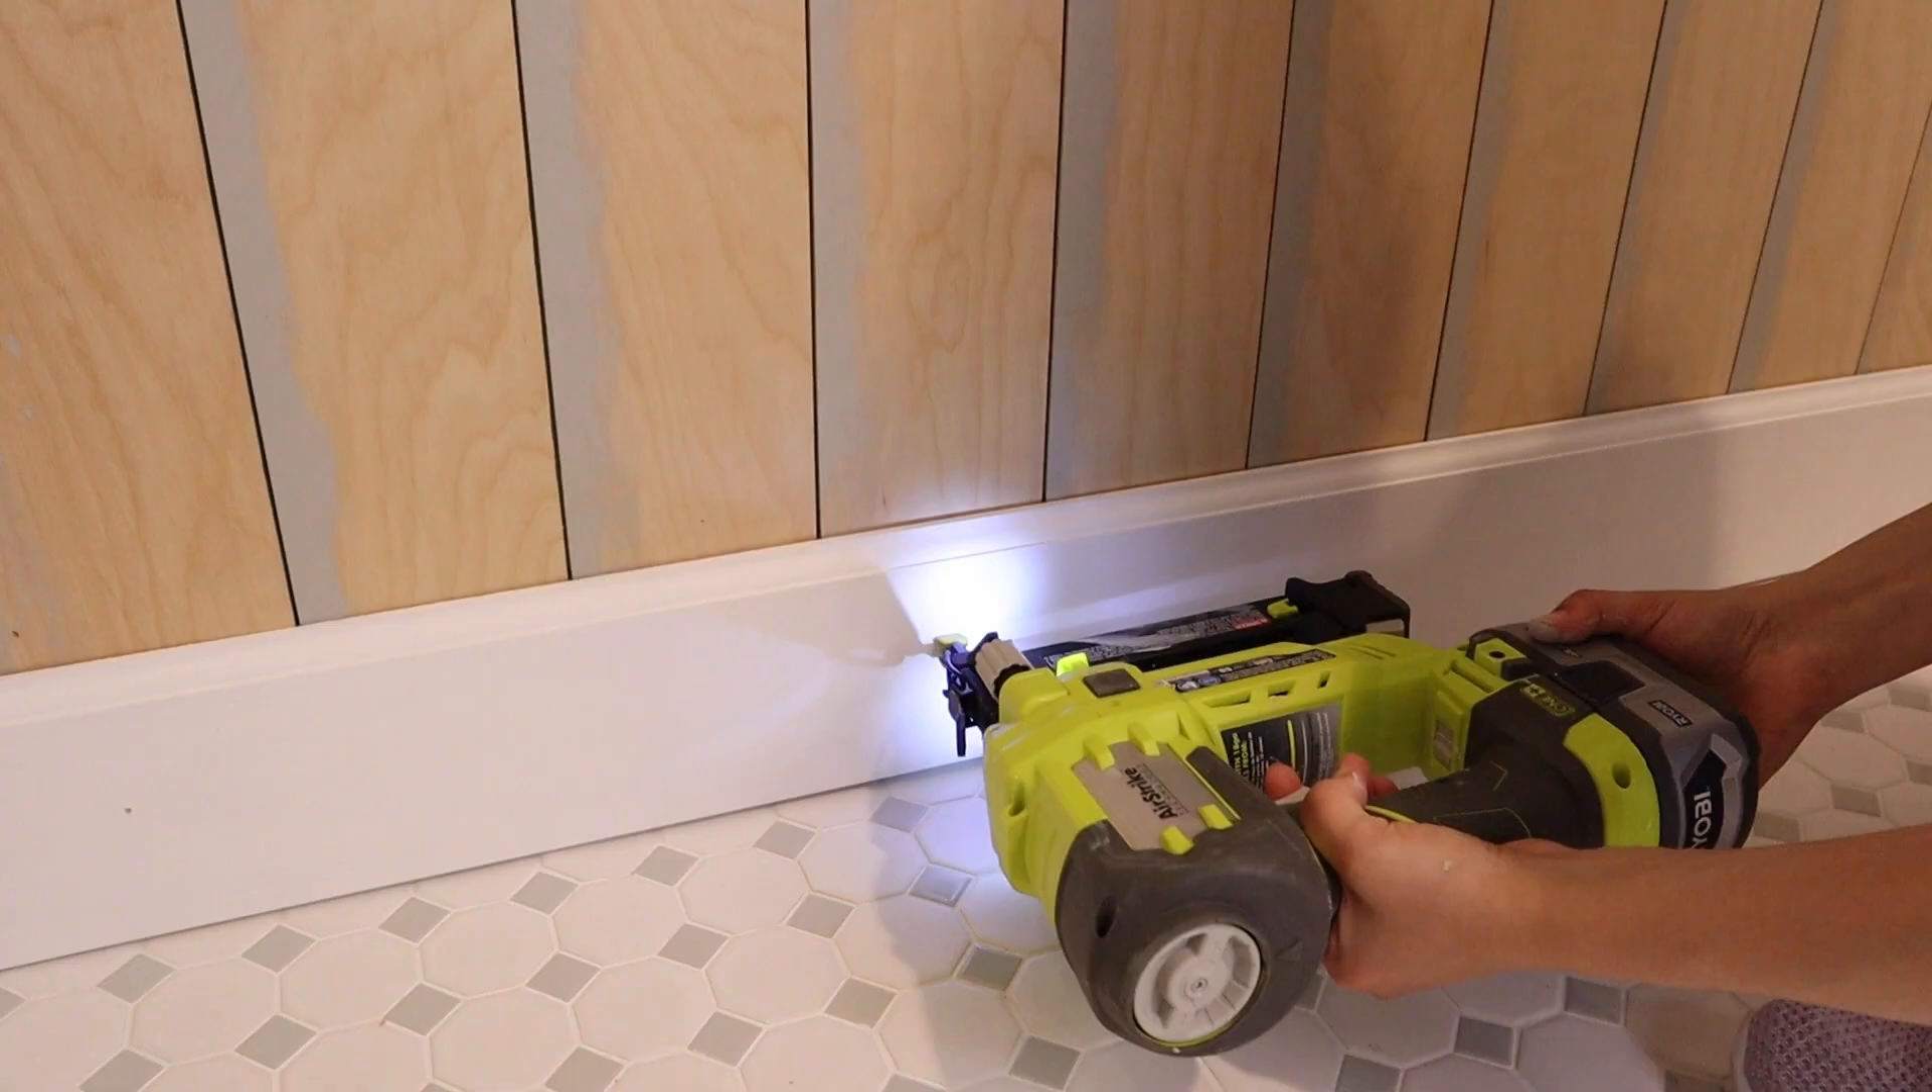We installed our new baseboards over the vertical shiplap boards.